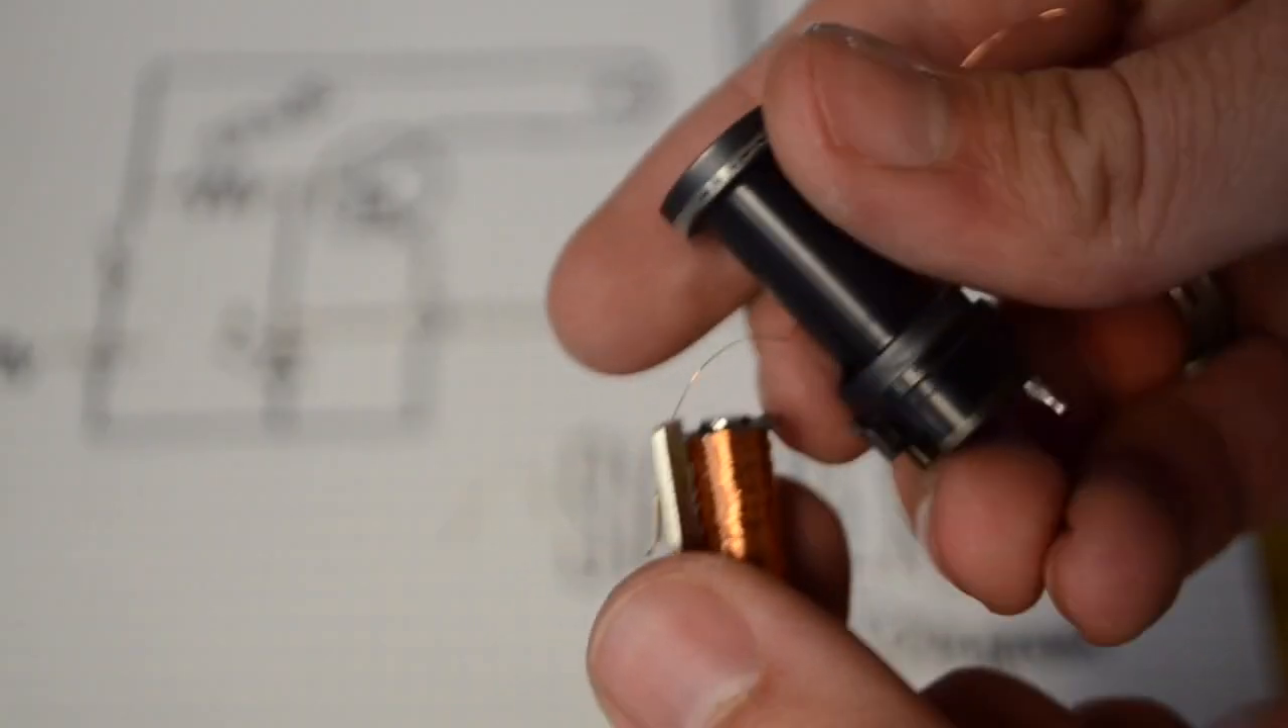As you can see, I have successfully removed that coil.